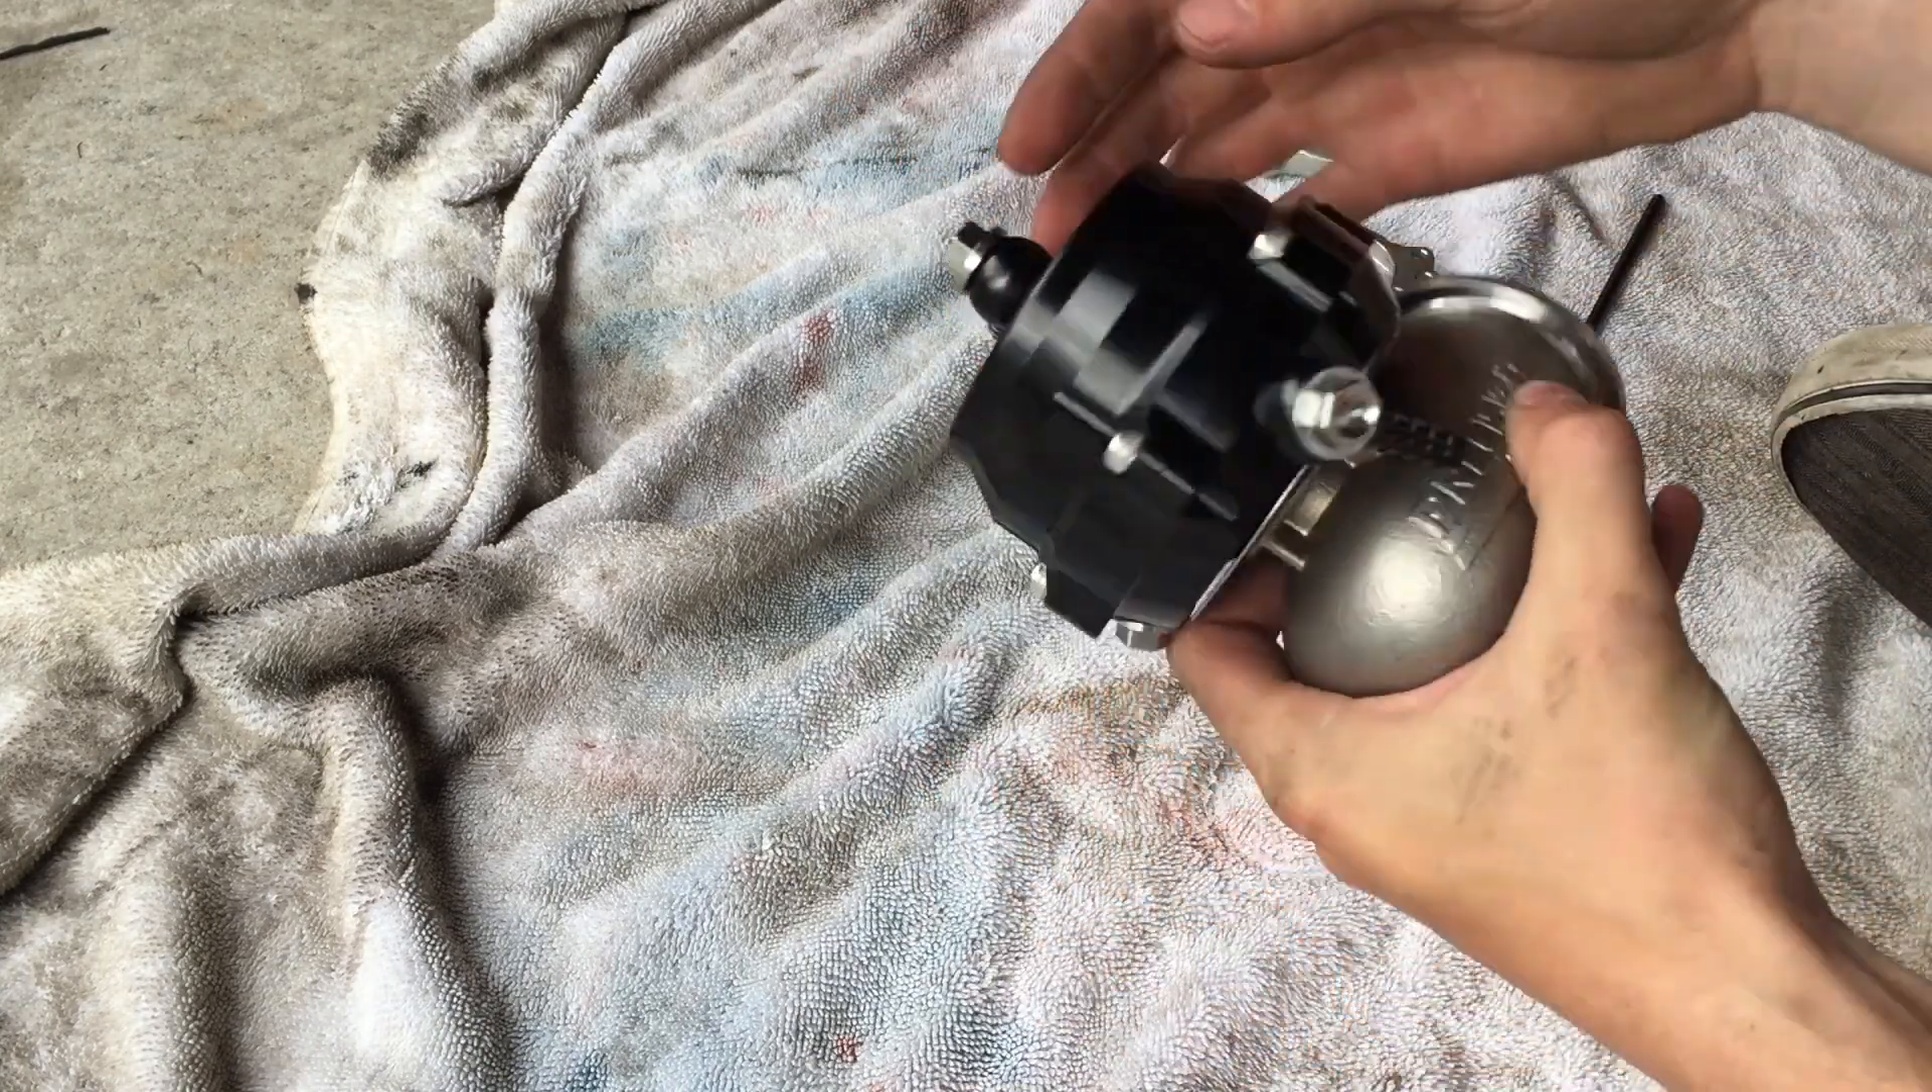So after much trouble, I would say we got the top on, it took two people, but it's the trials and tribulations that come along with higher boost levels.